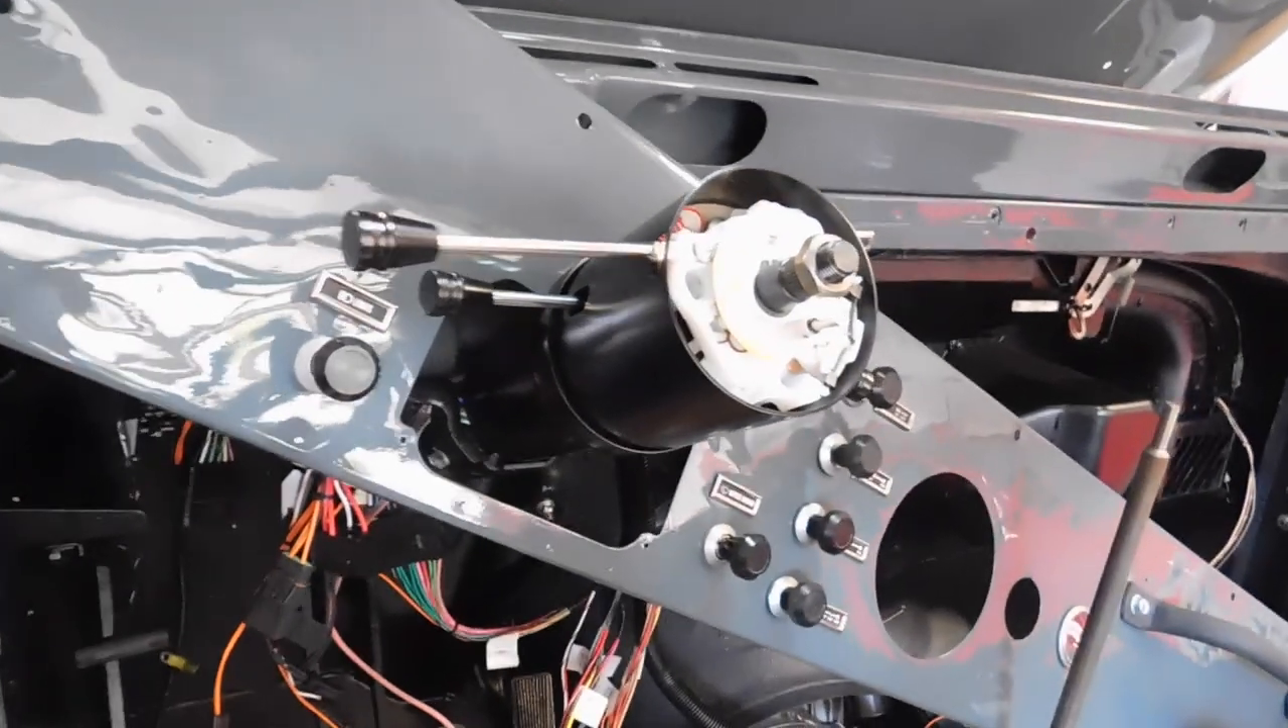We got the dash kind of in.